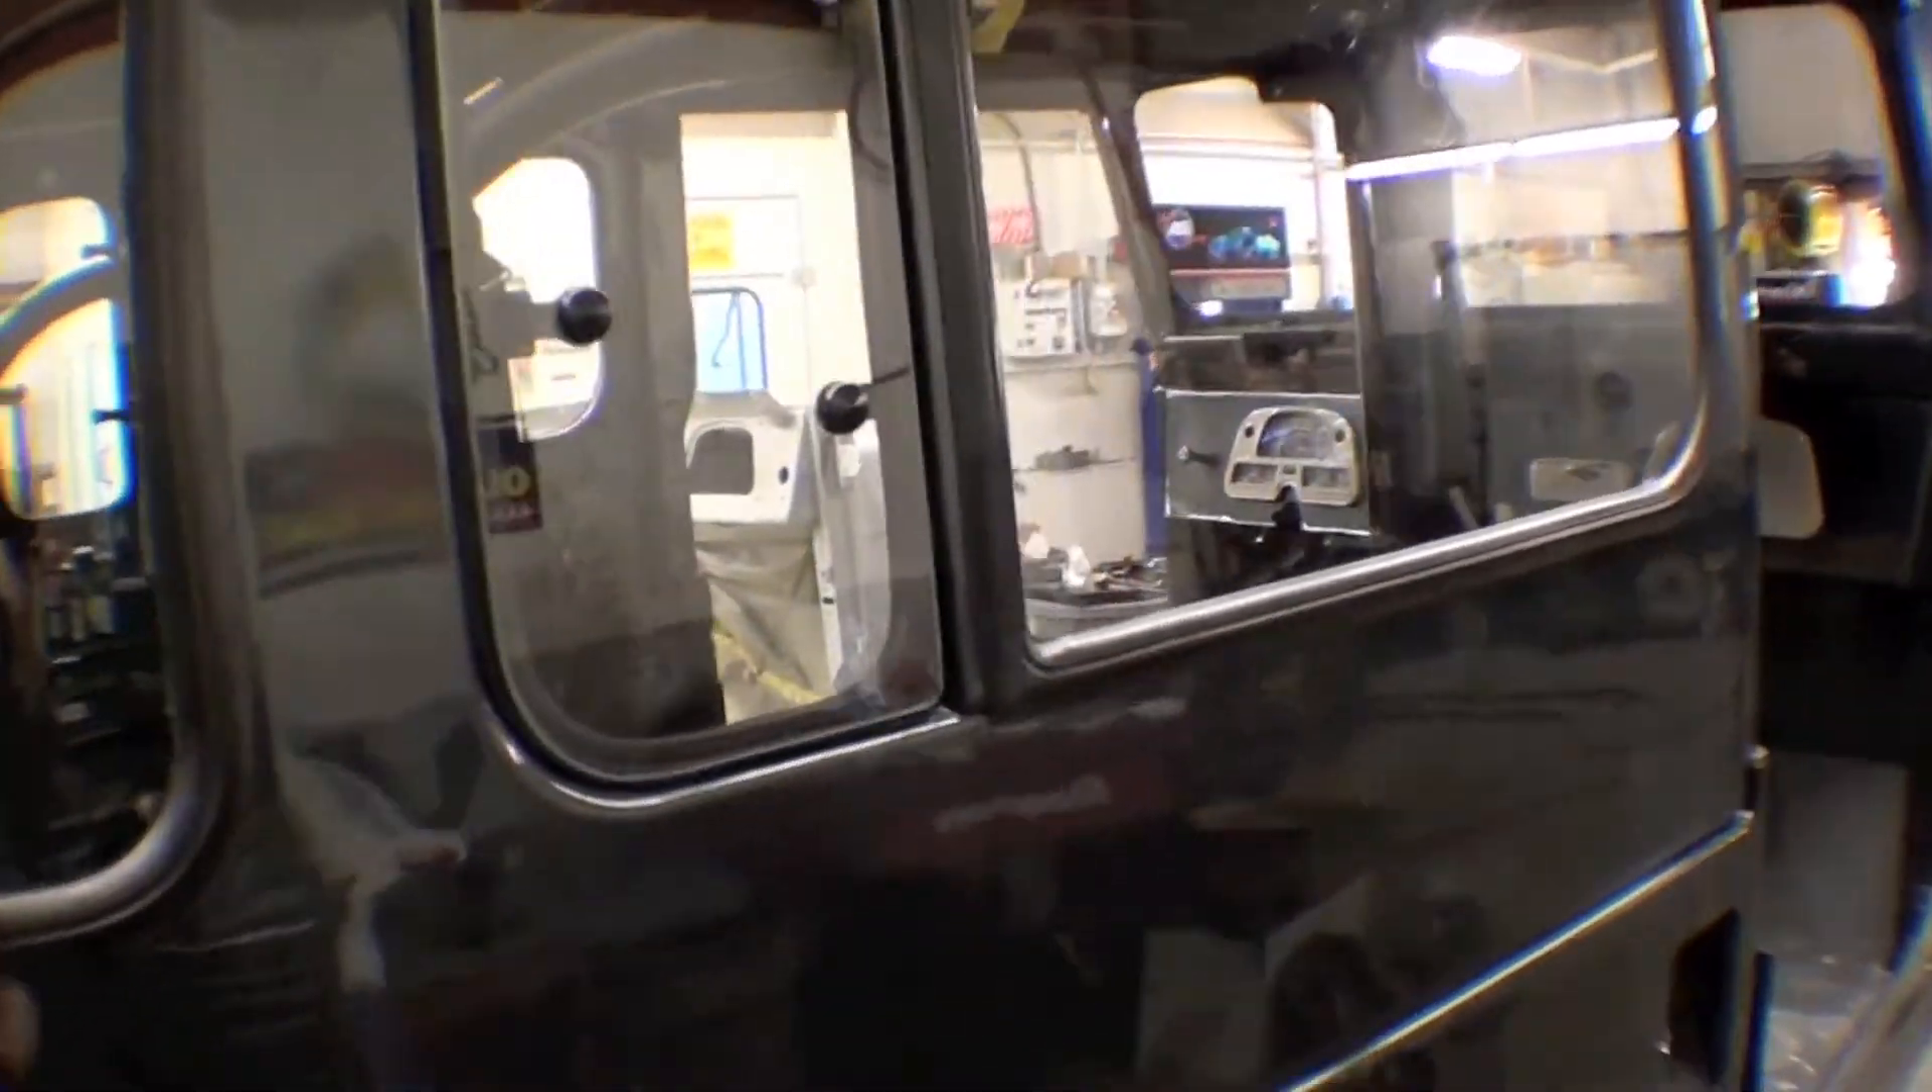Obviously glass has also been installed. These are original gaskets, glass.